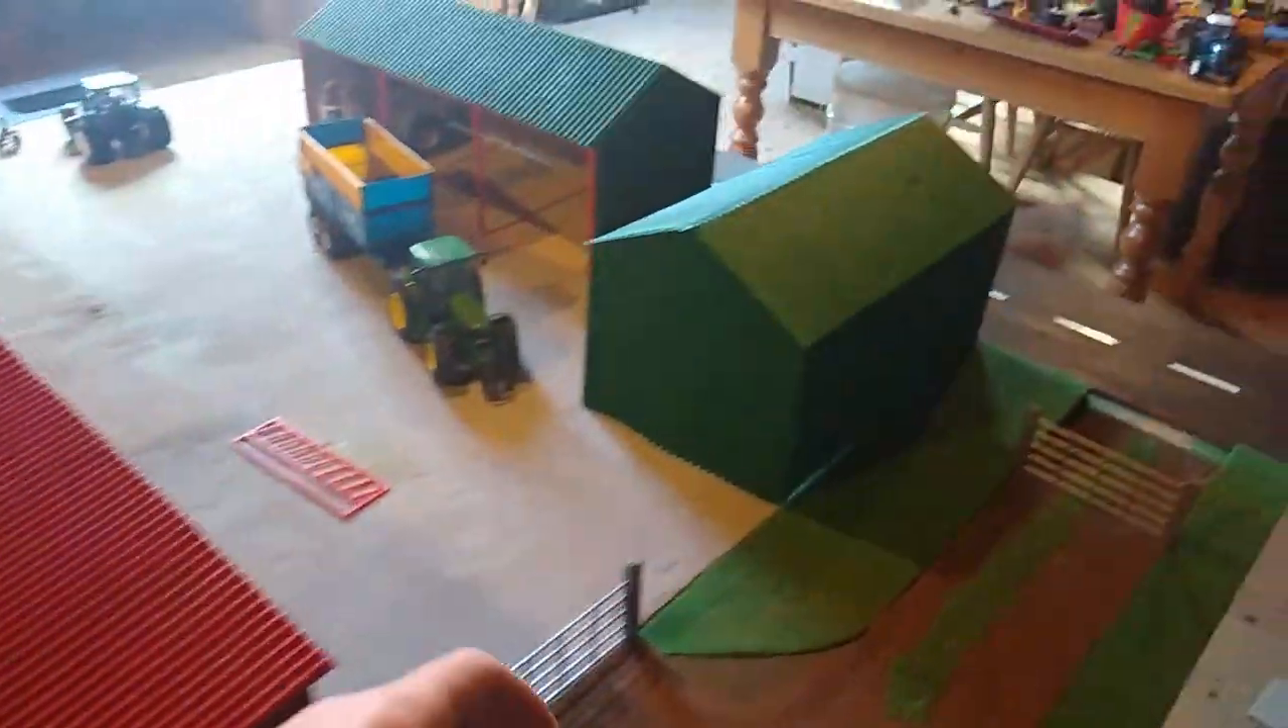I've got the two sheds in now I made them both.